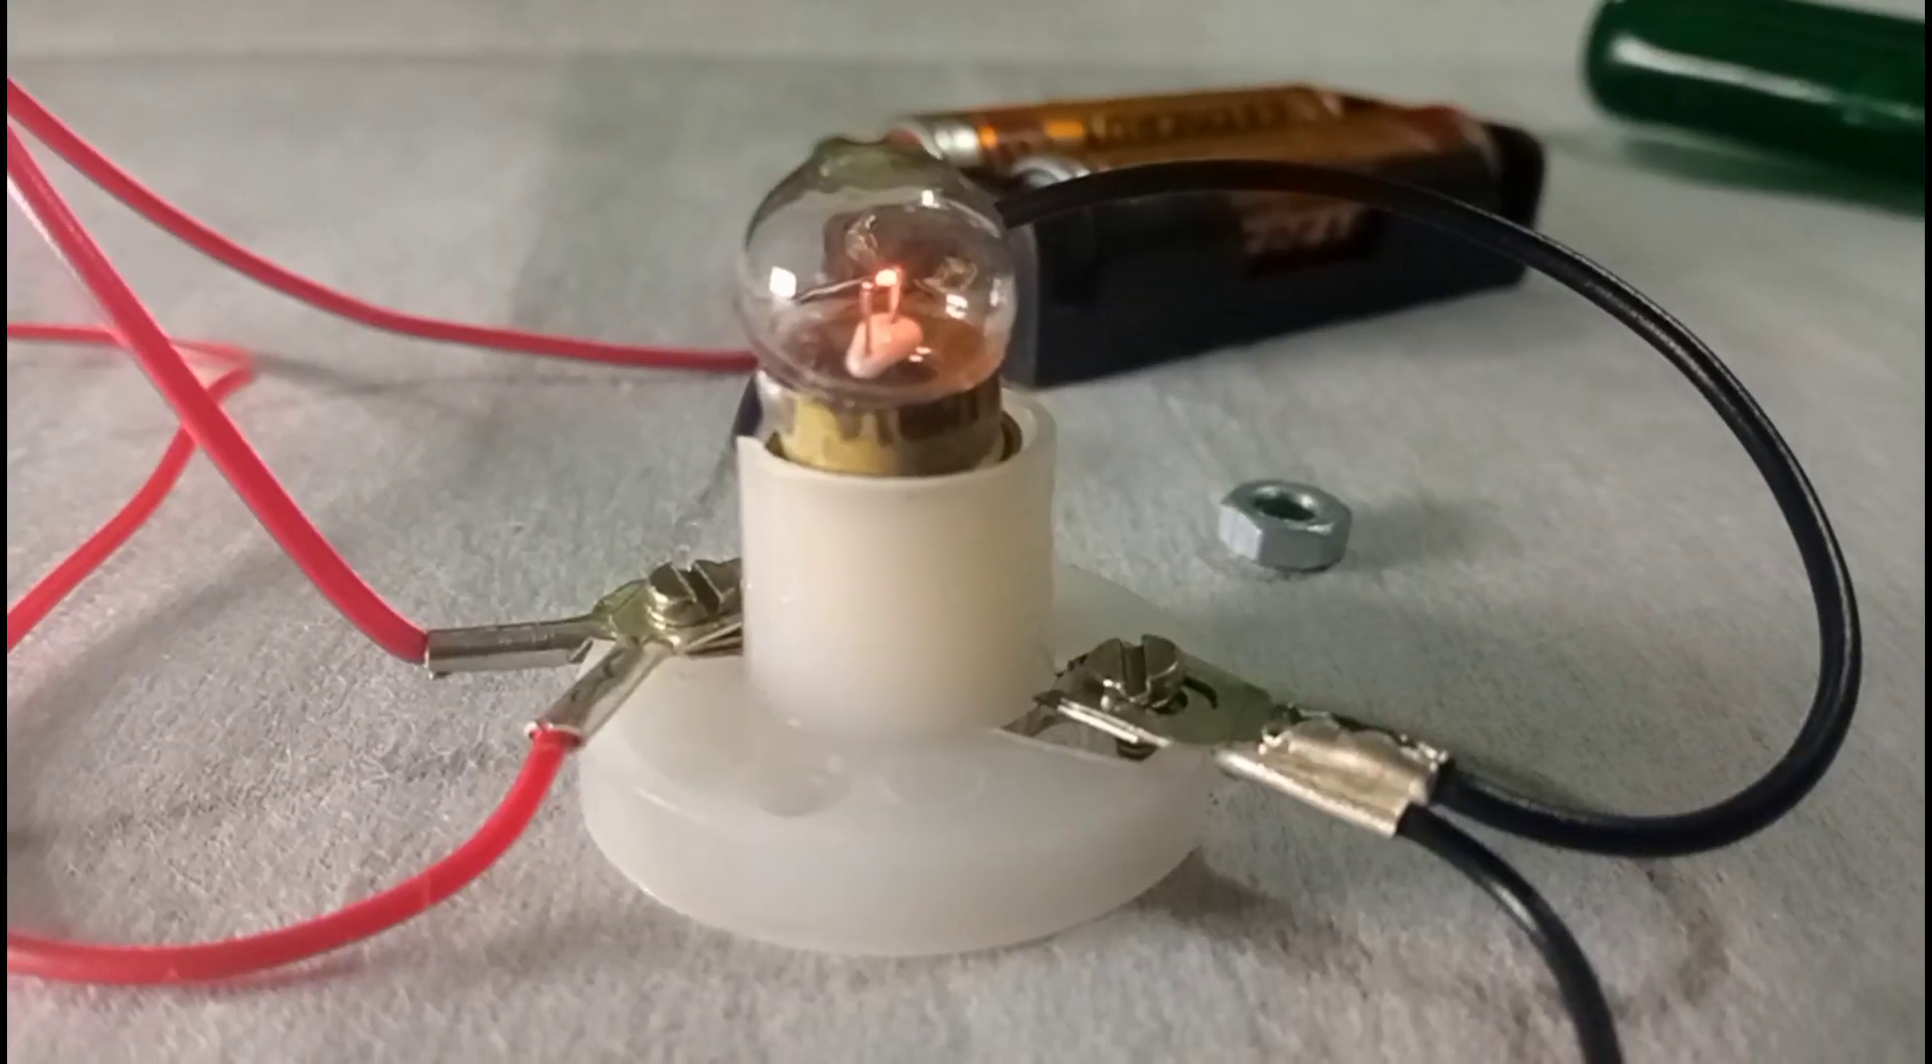Now we have connected the negative and positive wires of battery to the bulb.